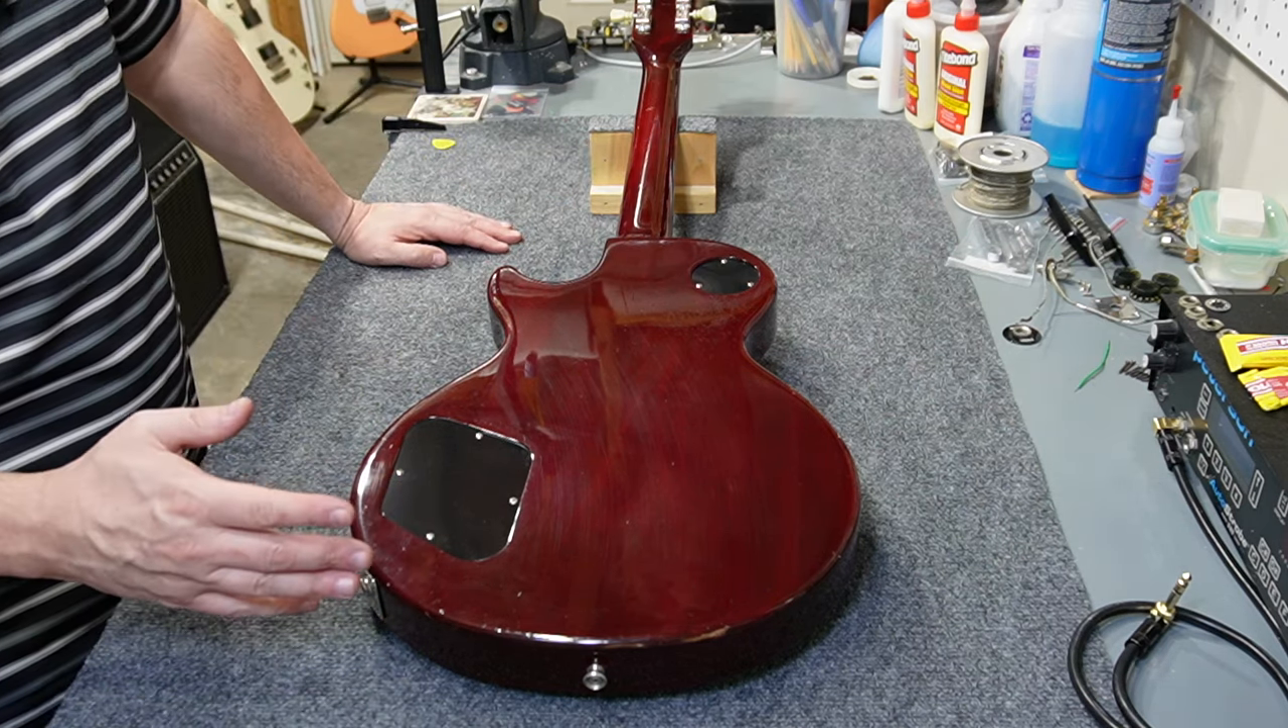I even changed out the strap locks for some more traditional strap buttons and i've got the cover plates on and it's really been a fun project.